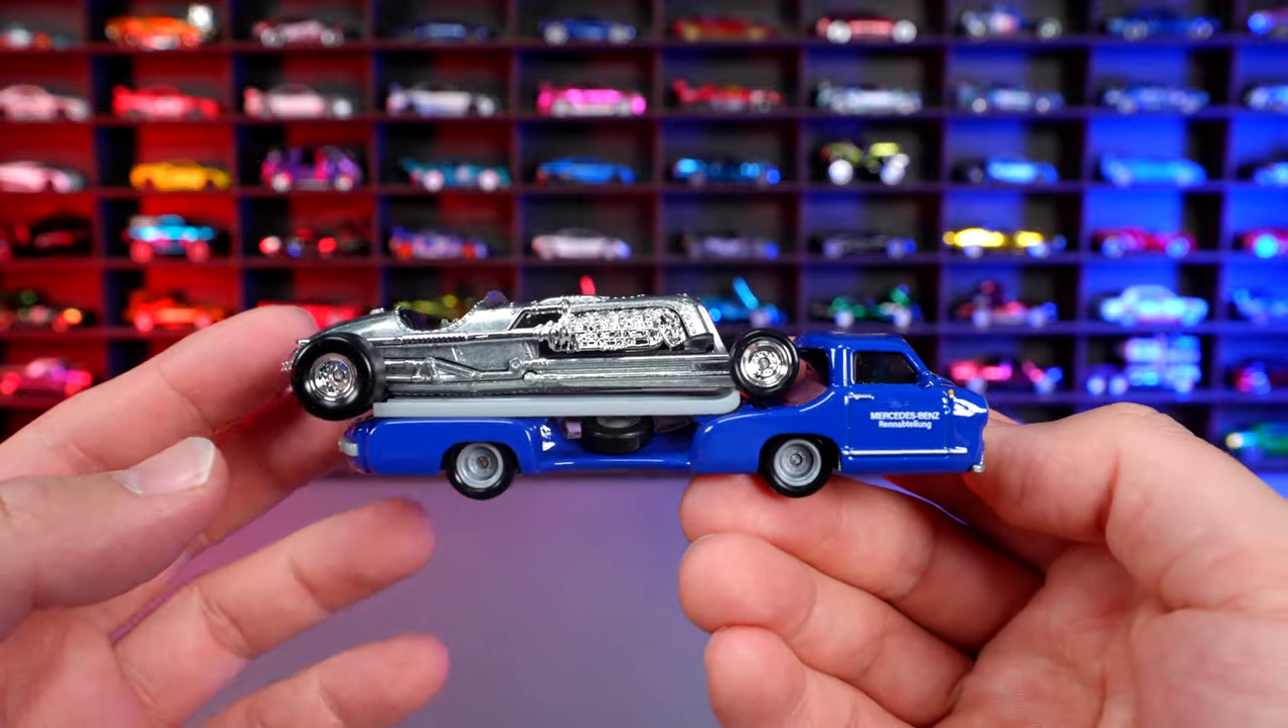The tank car just doesn't even fit on there at all. Look at how it hangs off like that.